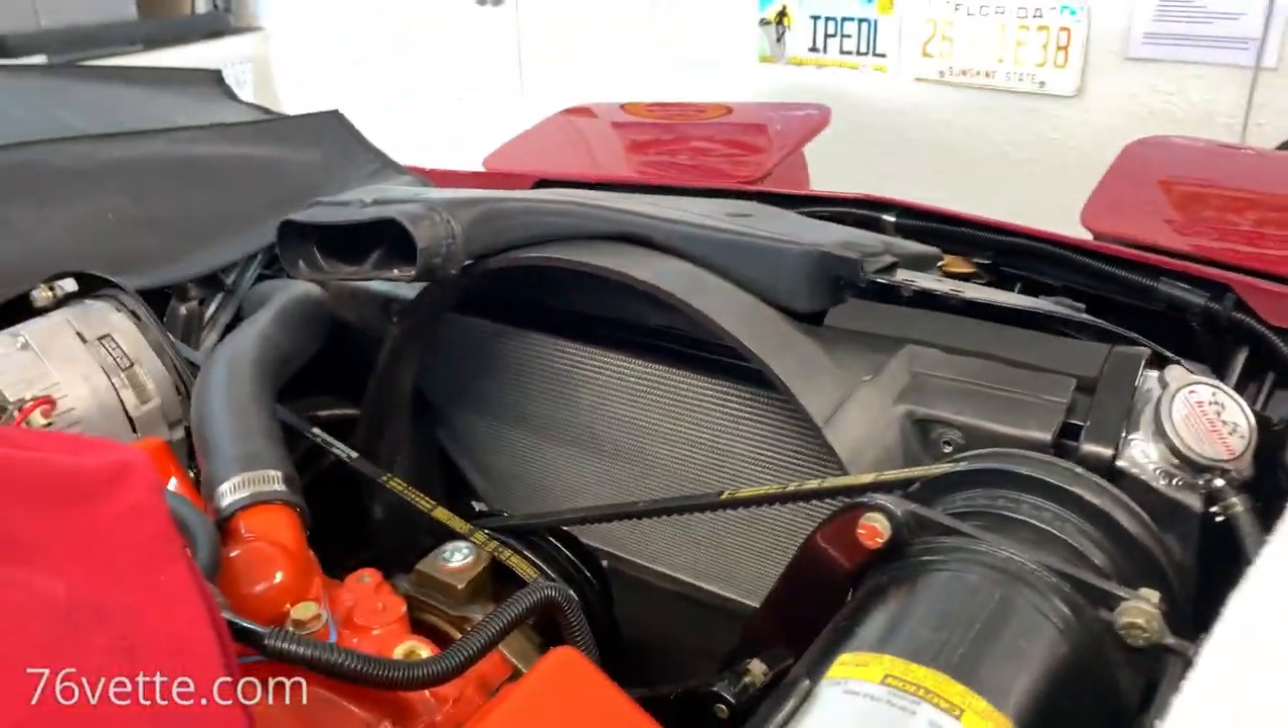Well guys the radiator is in for good.